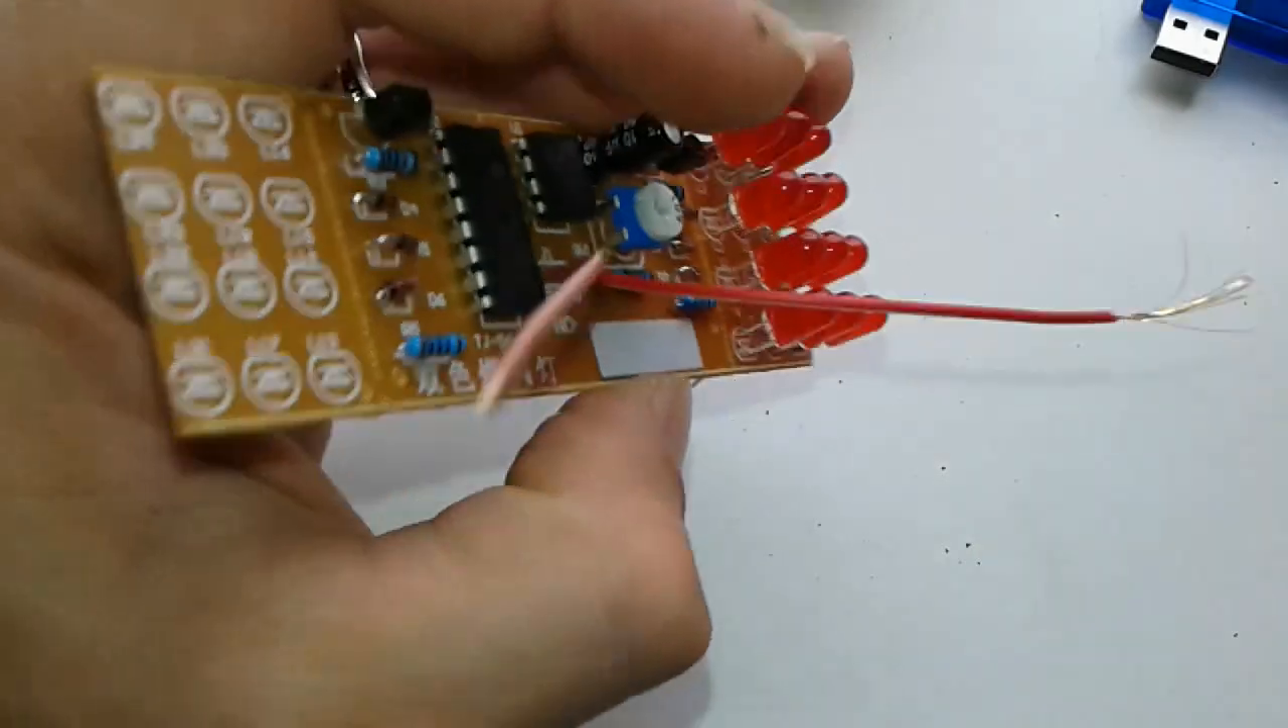I've finished one side now we're gonna put the LEDs on the other side and then we're gonna start to solder the LEDs.